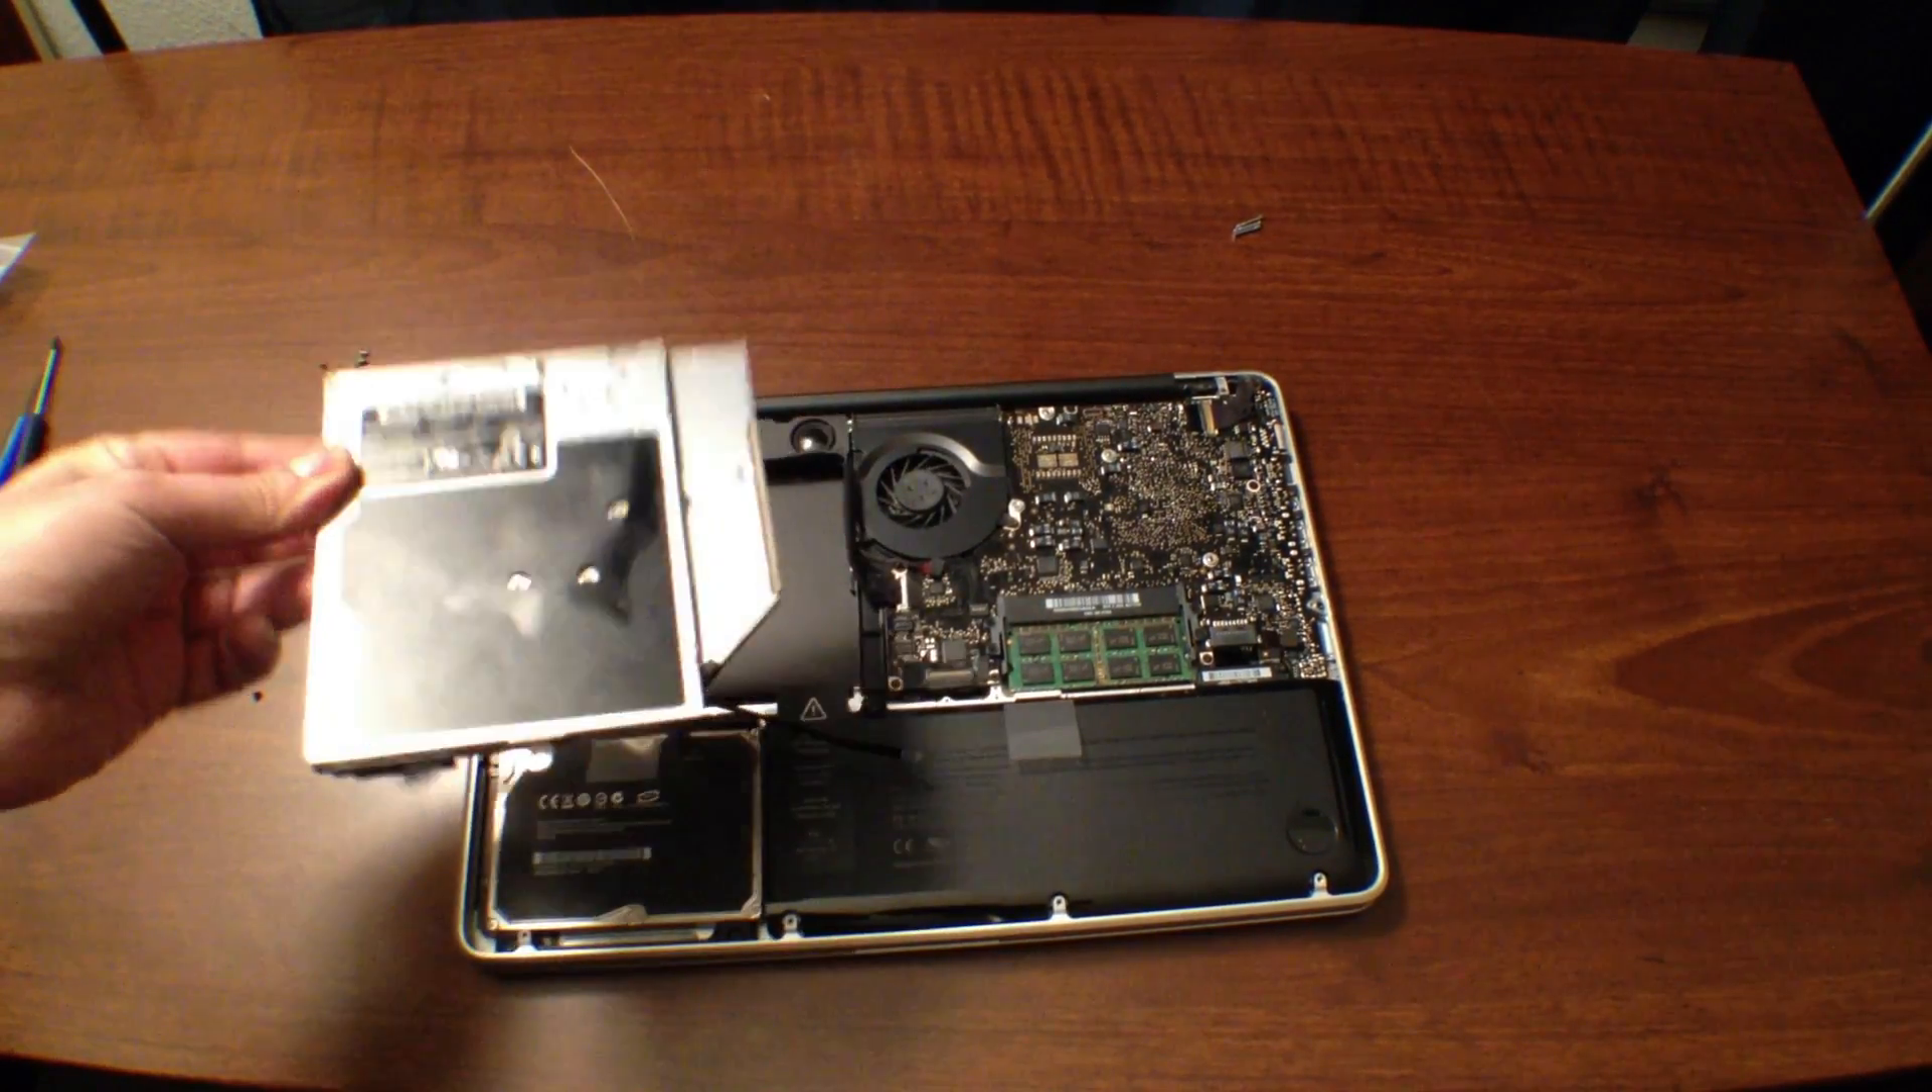There we have the disk drive. It's popped out of the MacBook Pro.